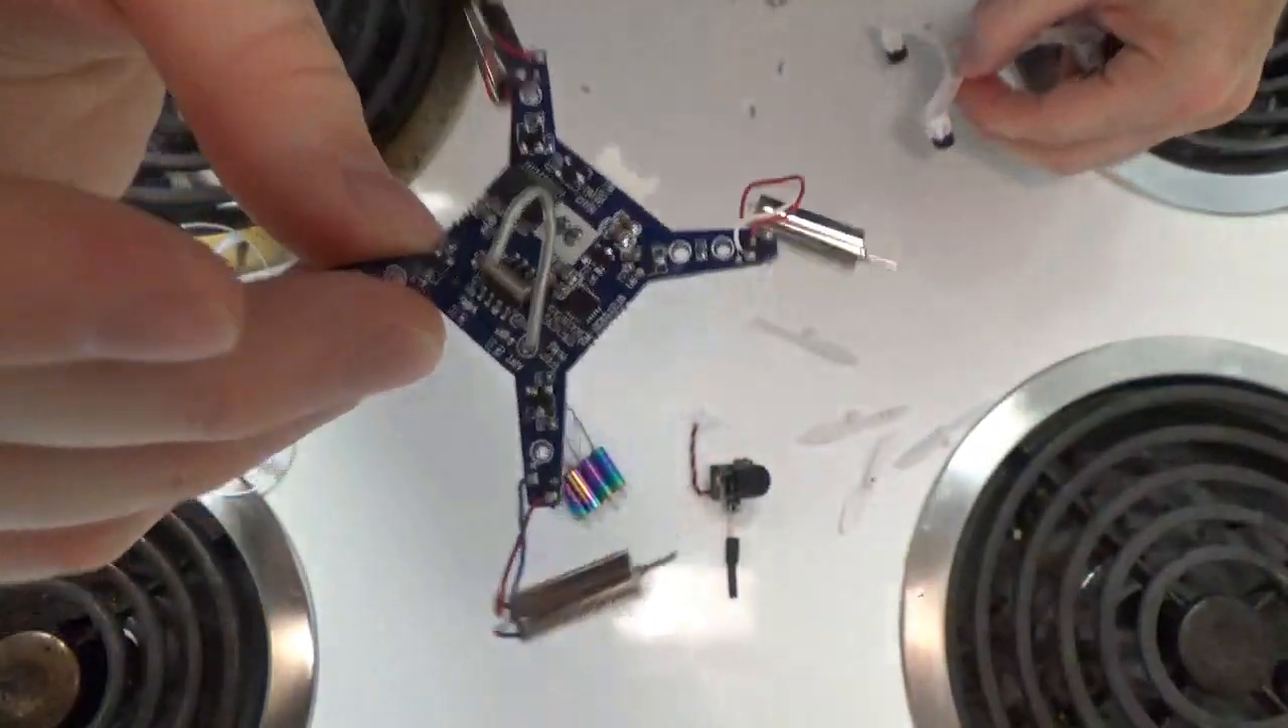All right so we have uh basically the flight controller separated from the body with the motors ready to remove to replace with new motors.